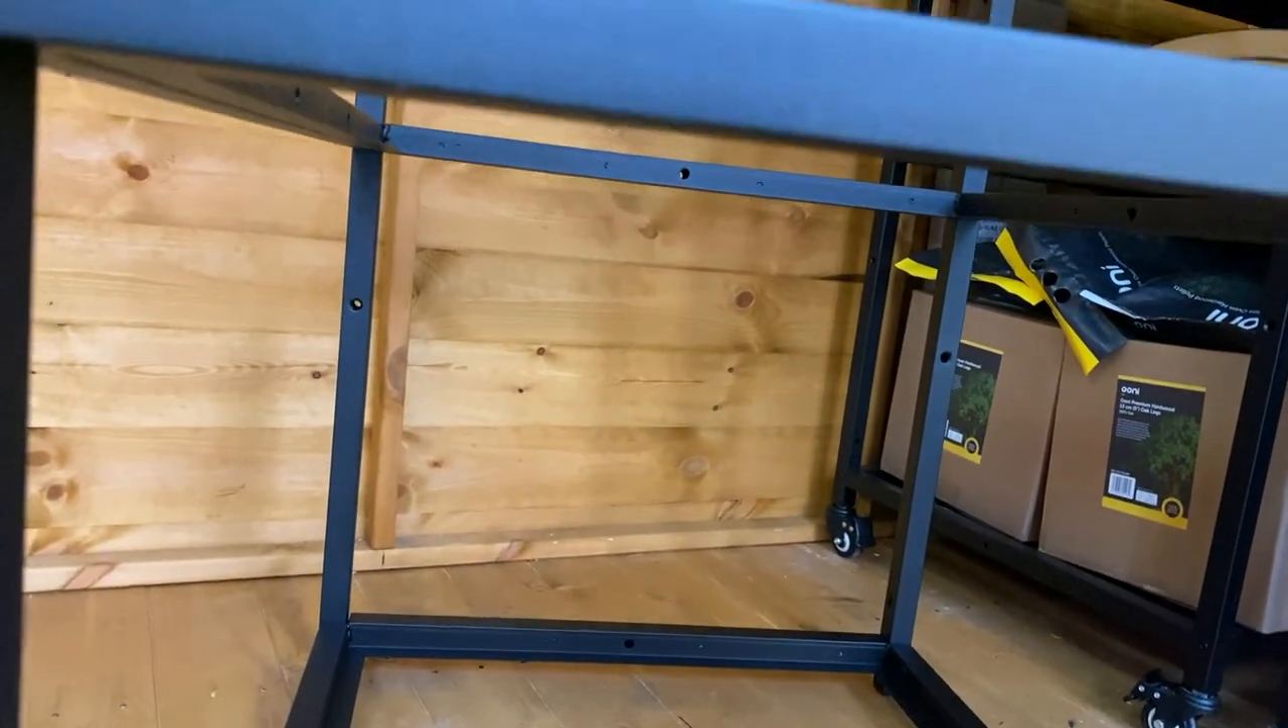Okay, so they're the uprights now fixed in place.